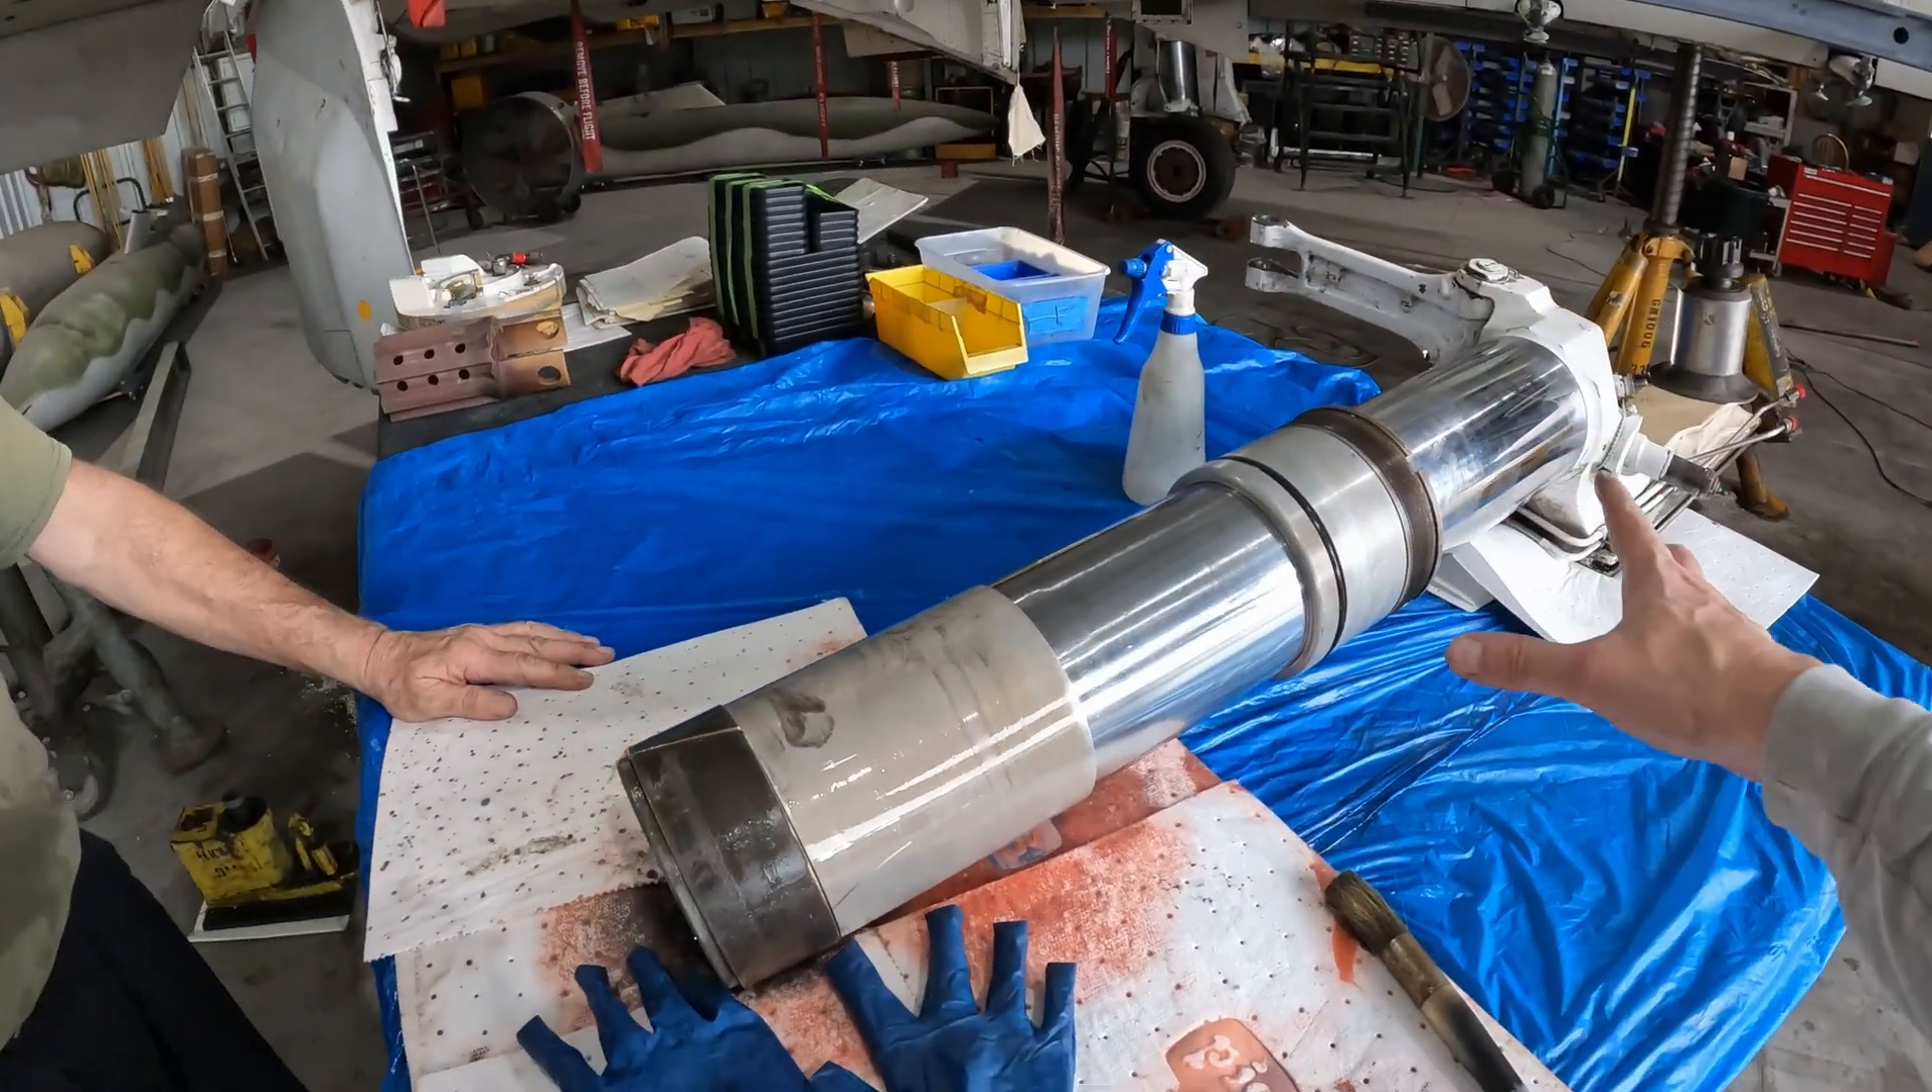We got the lower half of the strut out.